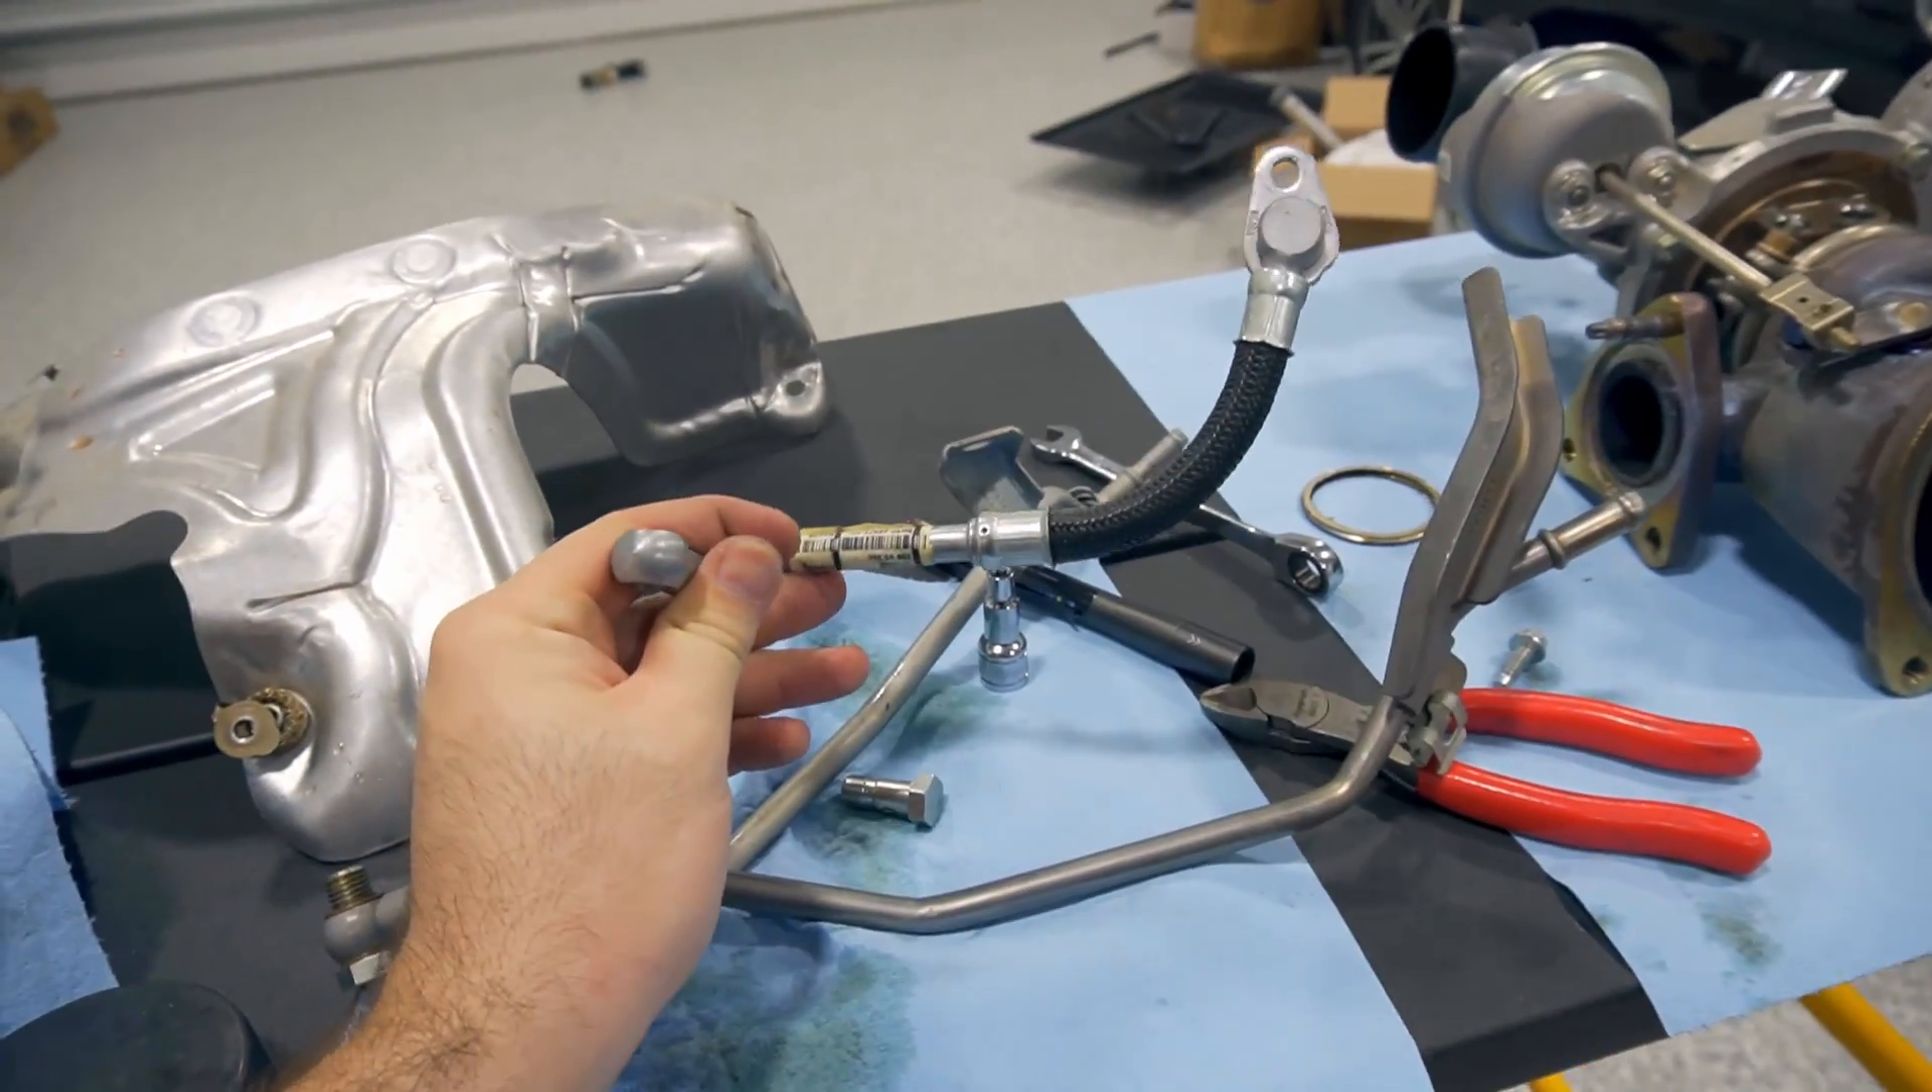Um i still have to throw the oil feed line on but i'm going to do that from the top.